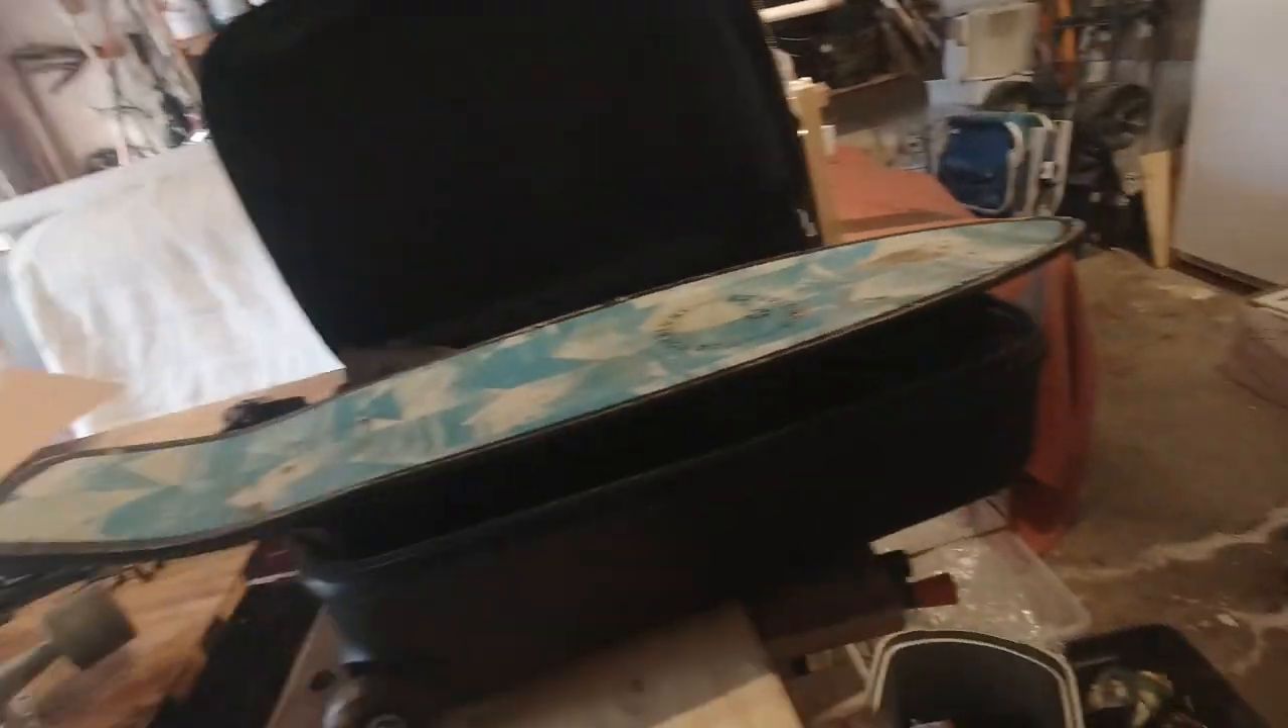I wanted to bring my longboard, or my cruiser, carry-on right here, but my cruiser's a bit, a bit too big, isn't it, yeah.